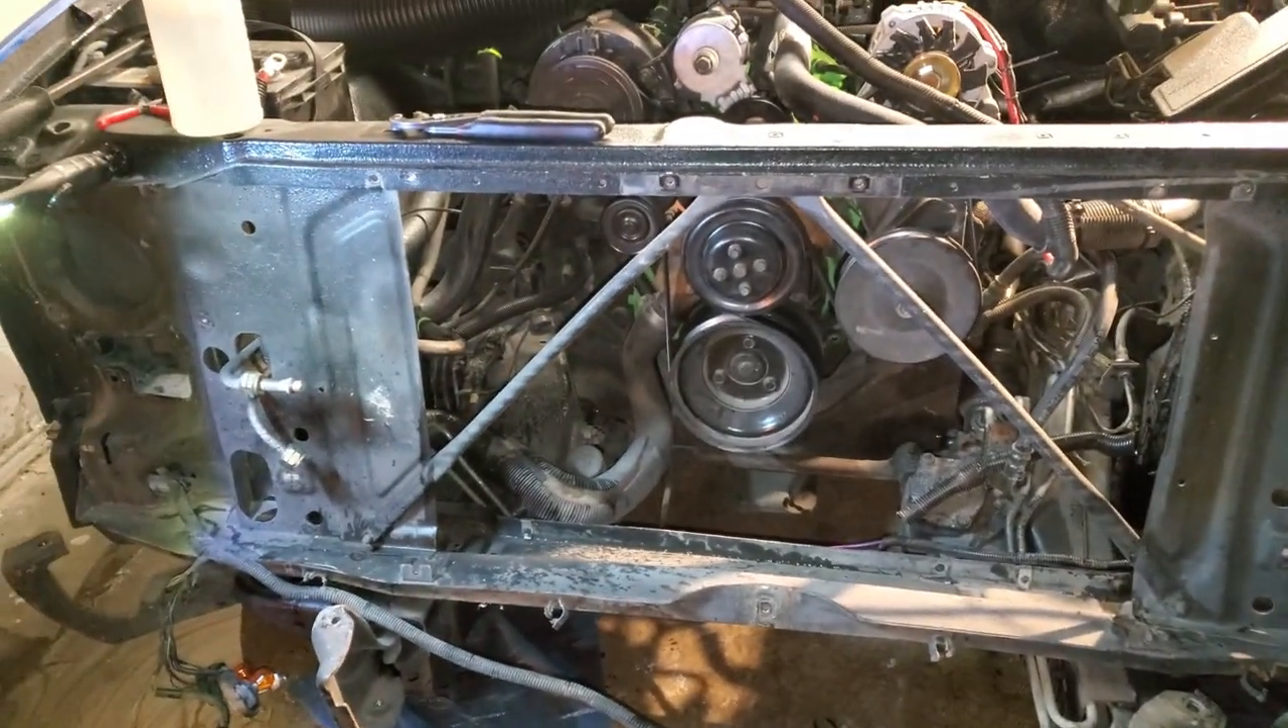Alright so we got the condenser out of the way and the radiator so that opens up a lot of room here.